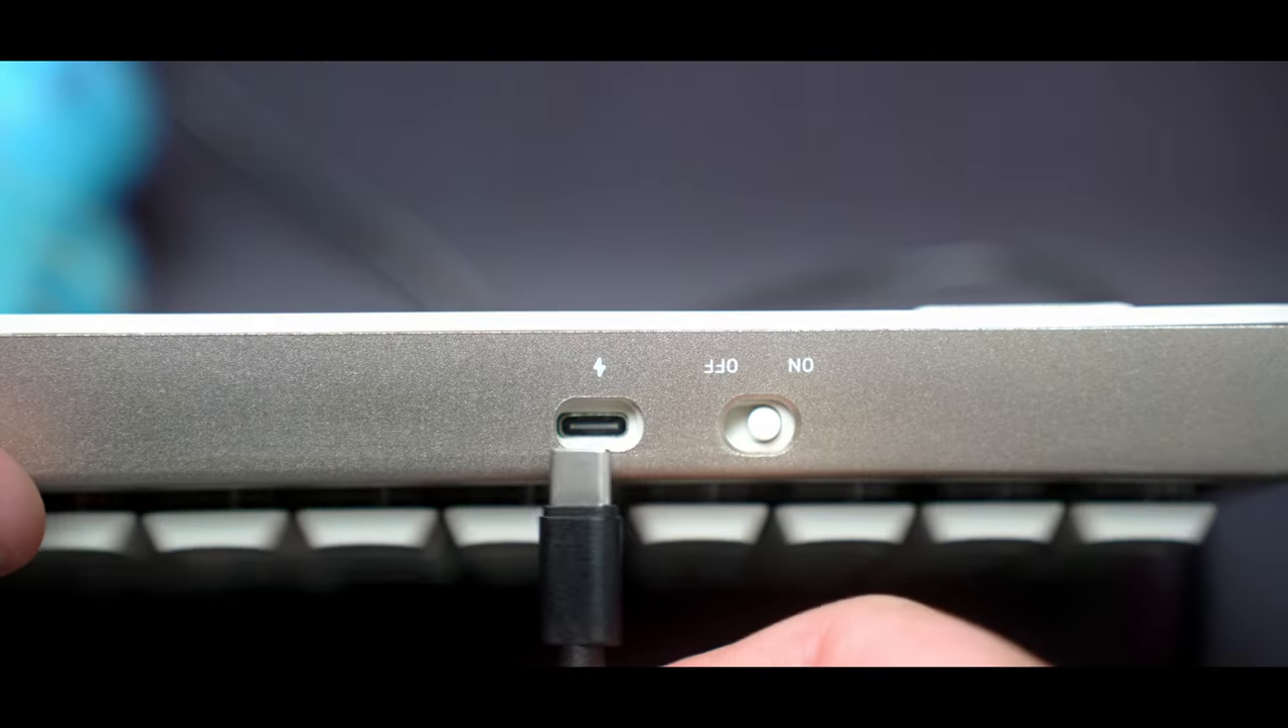The USB-C port isn't exactly centered to the cutout.